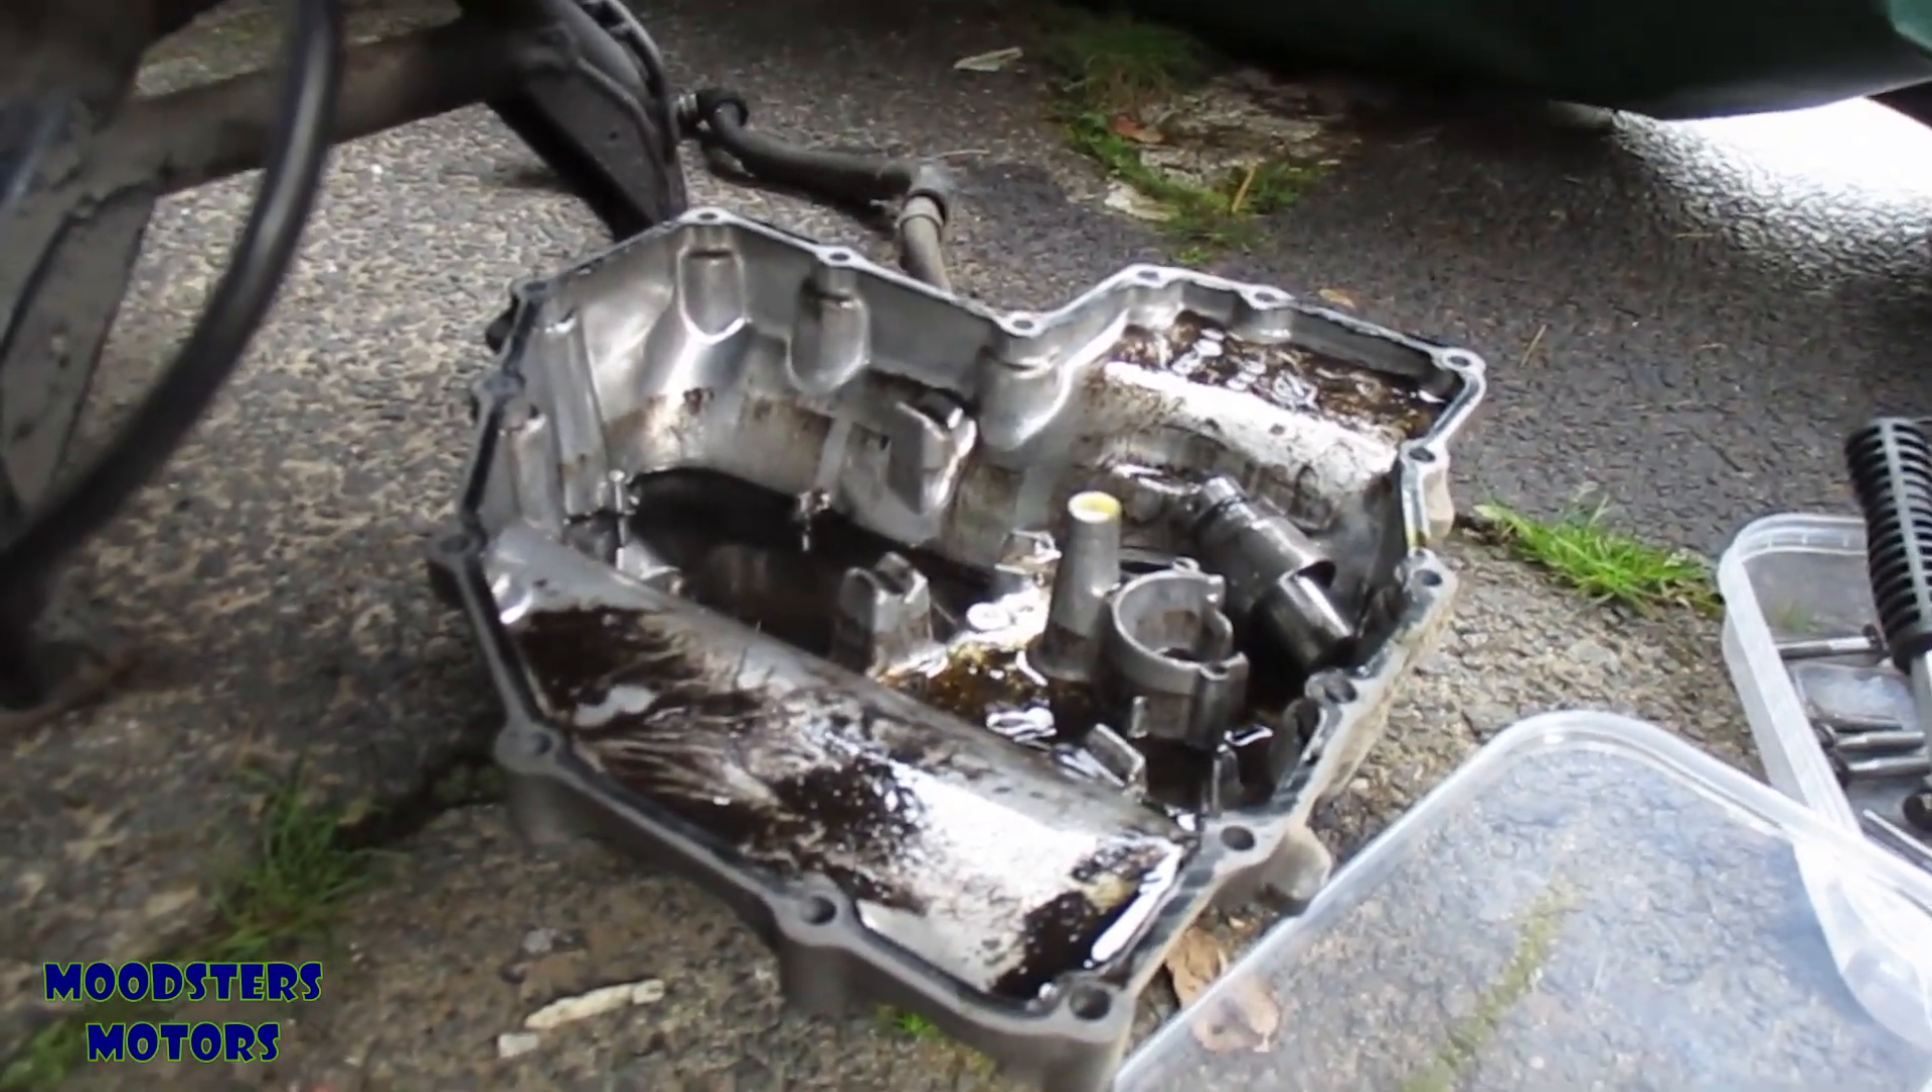I've removed the sump pan from the bike.